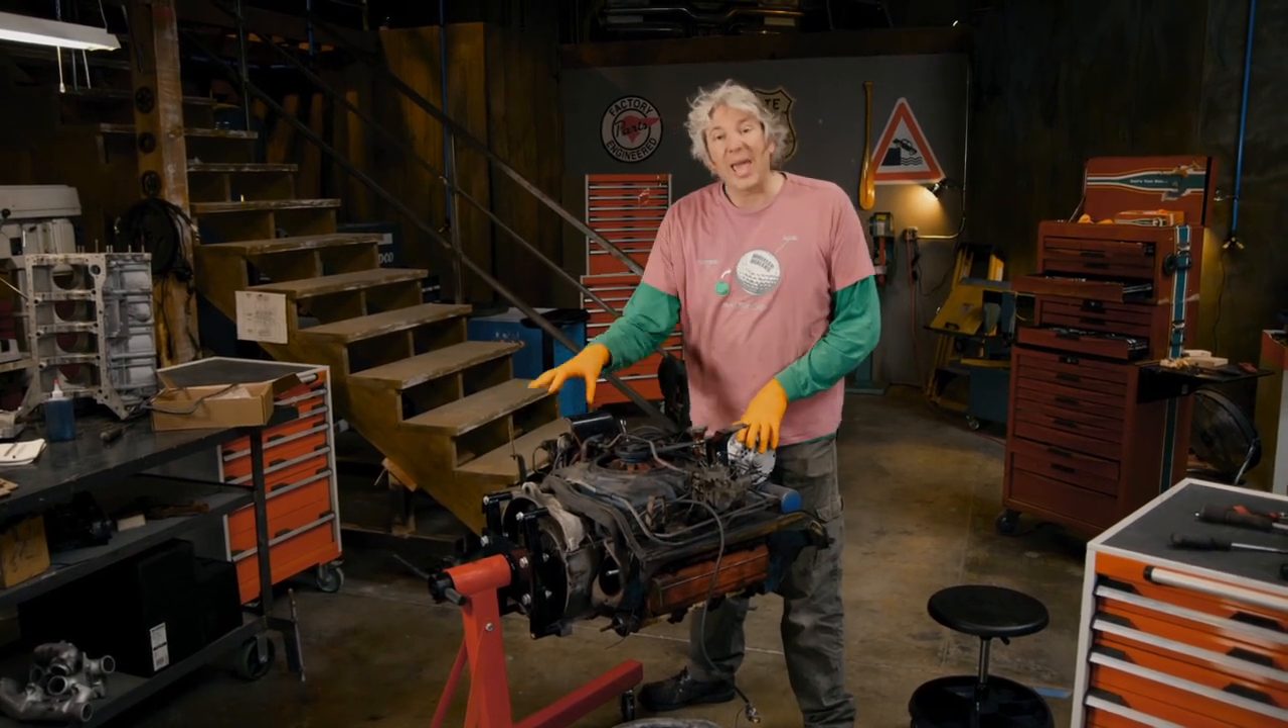Our engine is out of the car. I've attached it to this little engine stand right here.